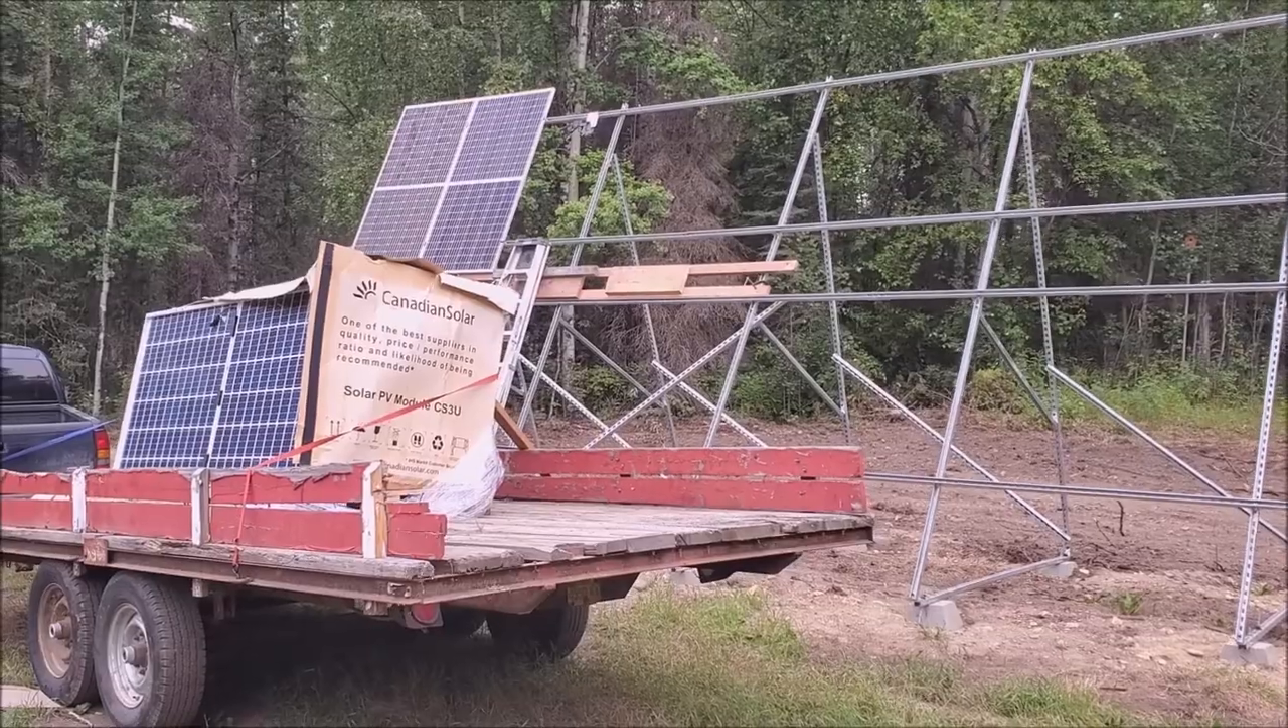I got all the horizontal runs attached and where I need them.